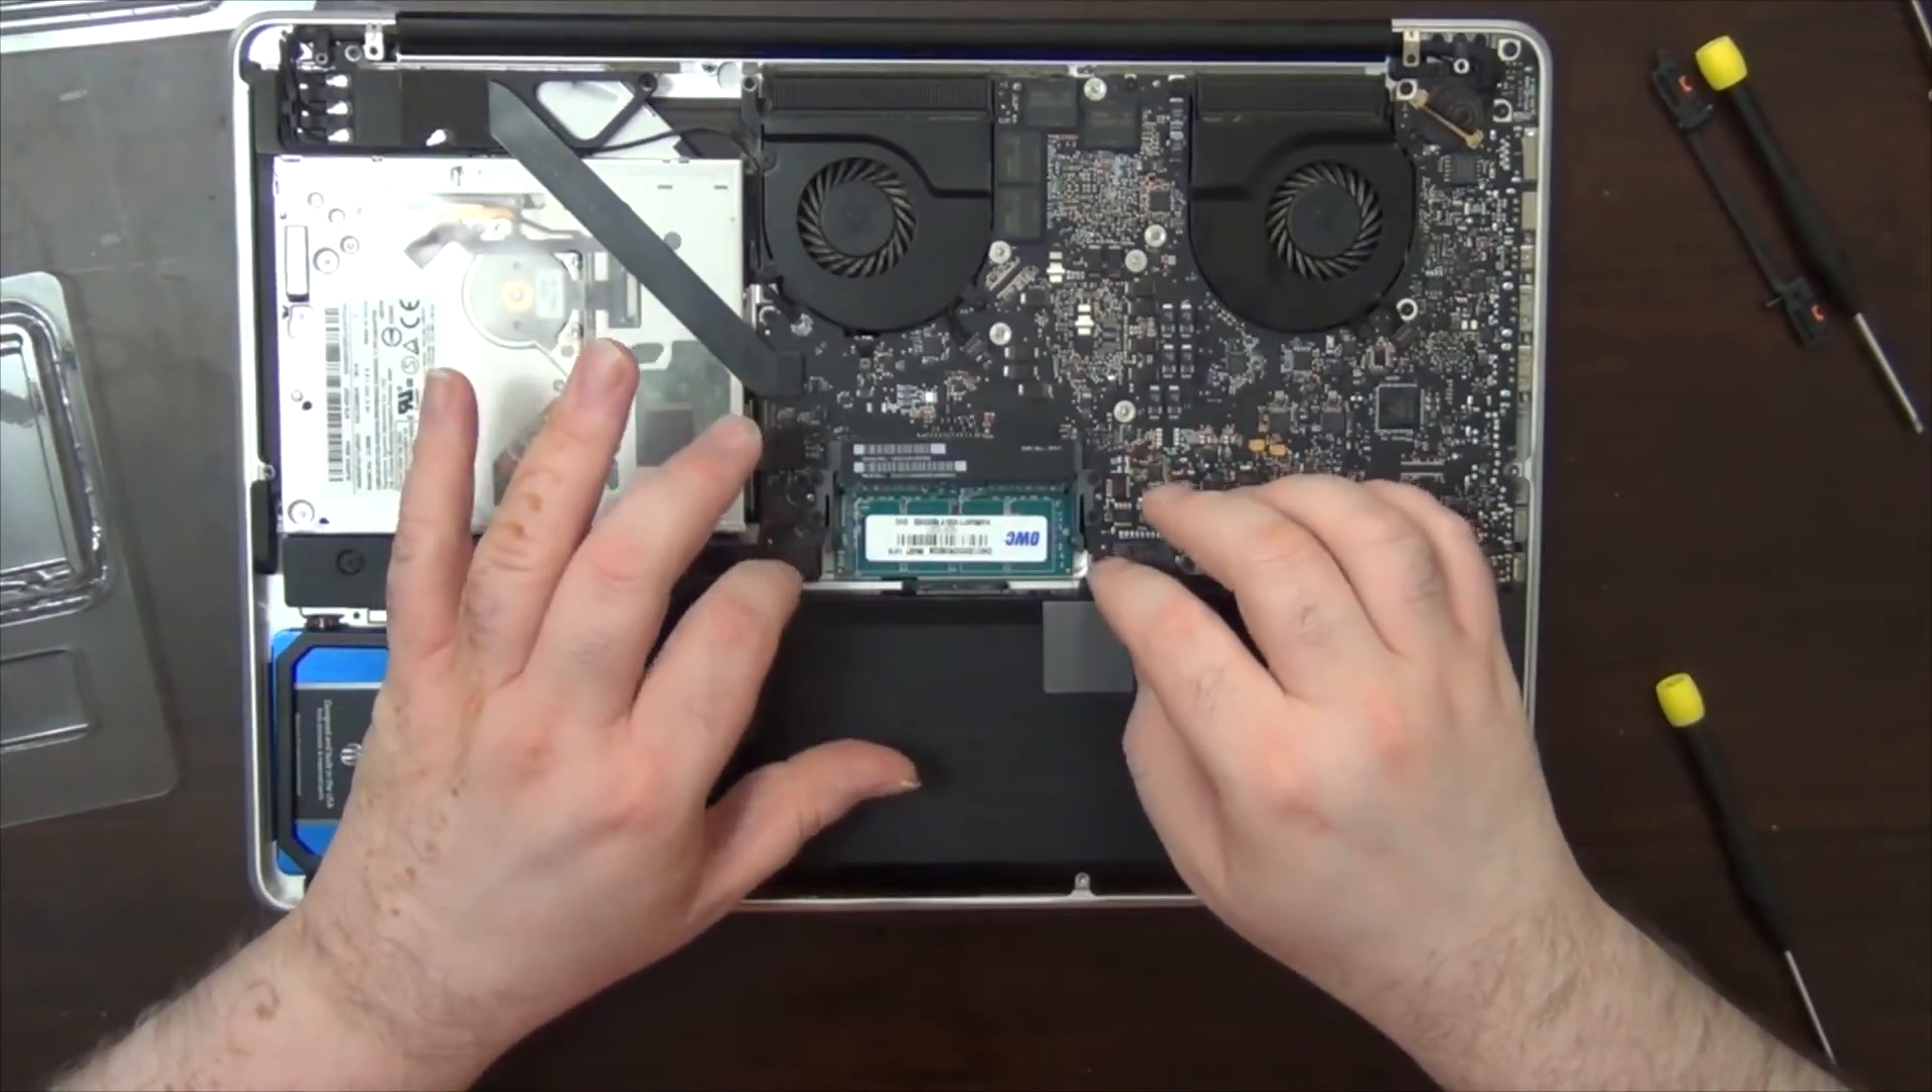We've got the first memory module in.